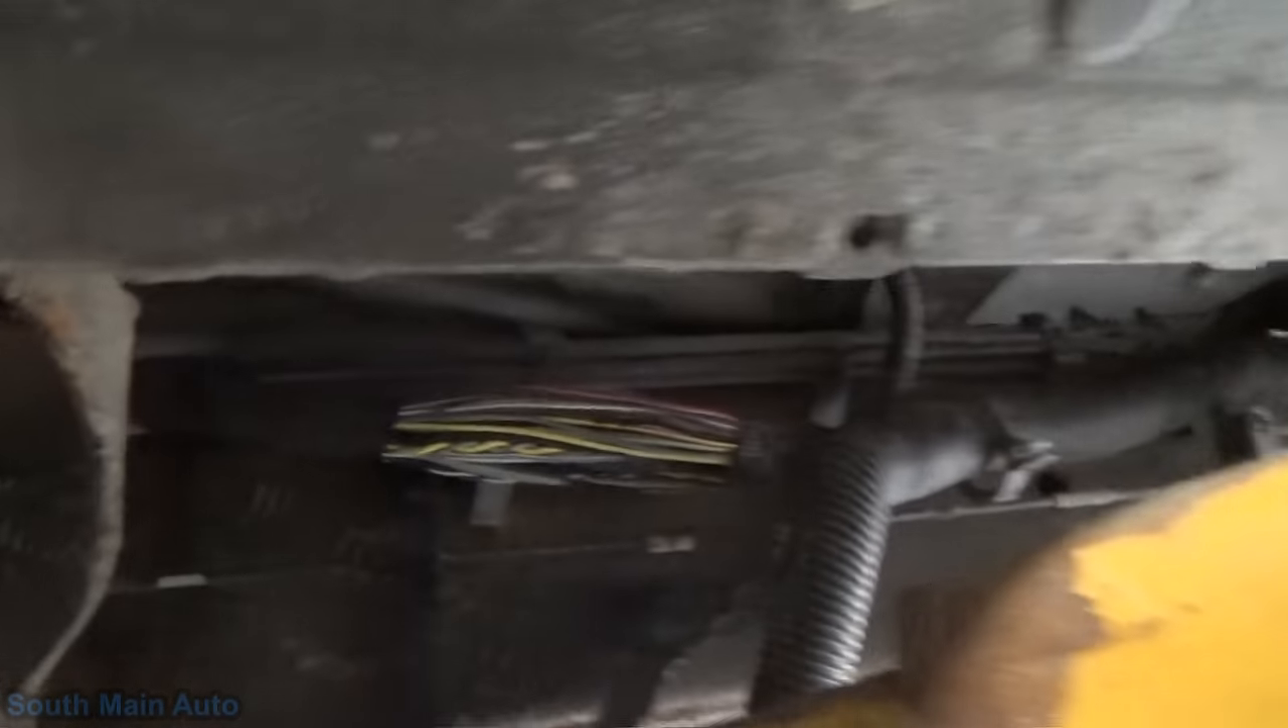We've got this spot in the harness up here that we've got to tape up and put back together.